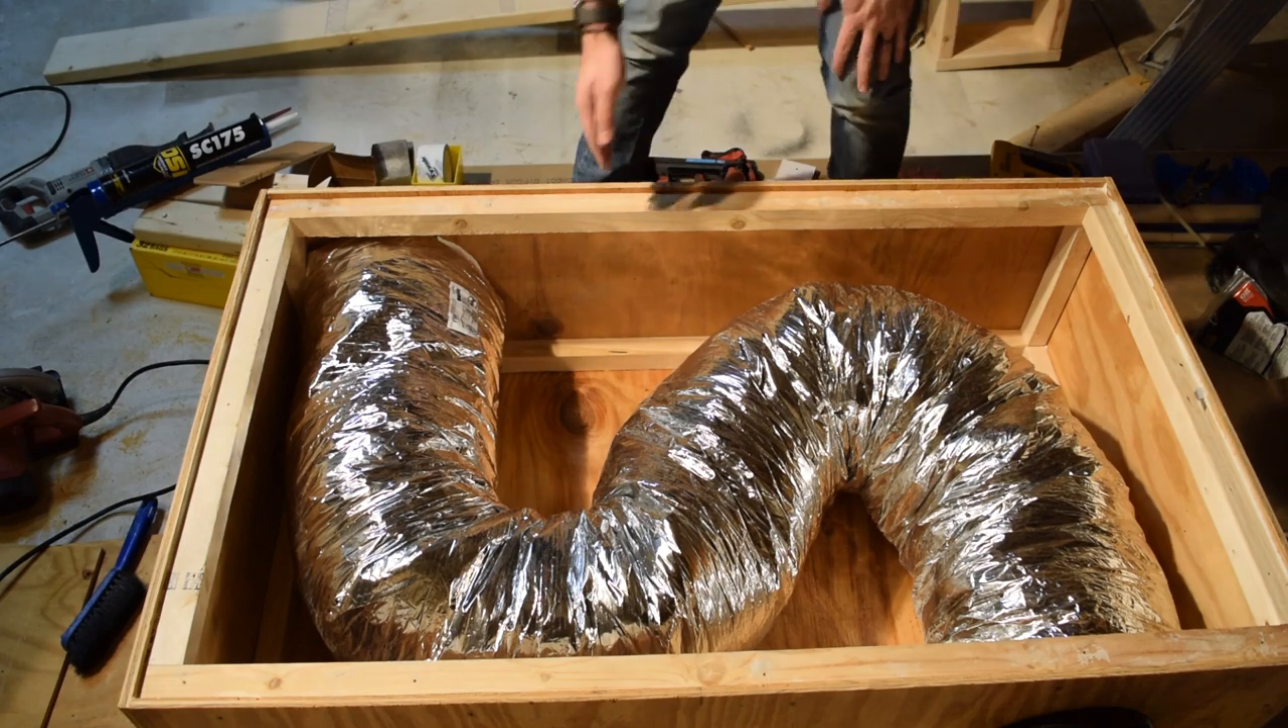And I got the duct coming out here and I've snaked it through.